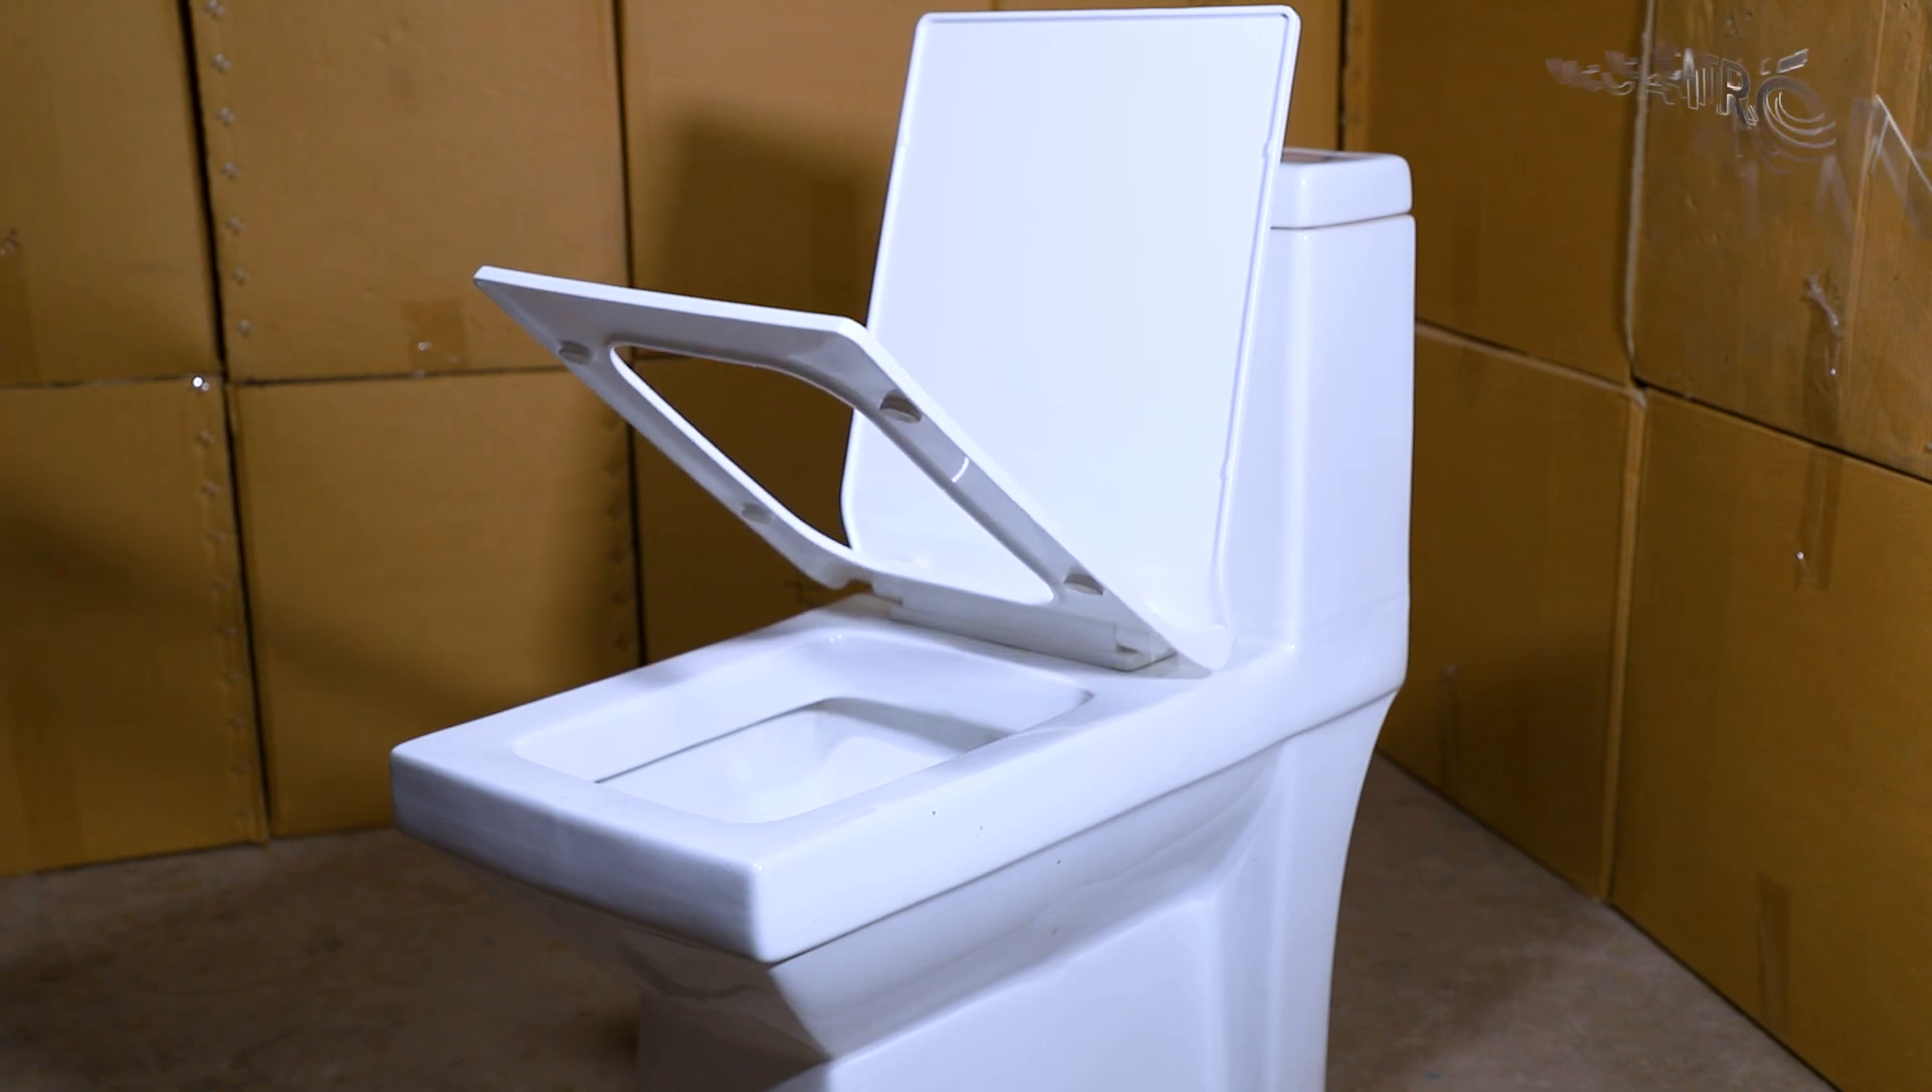Ahora la cubierta del asiento está instalada en la taza del inodoro y realiza la prueba final.